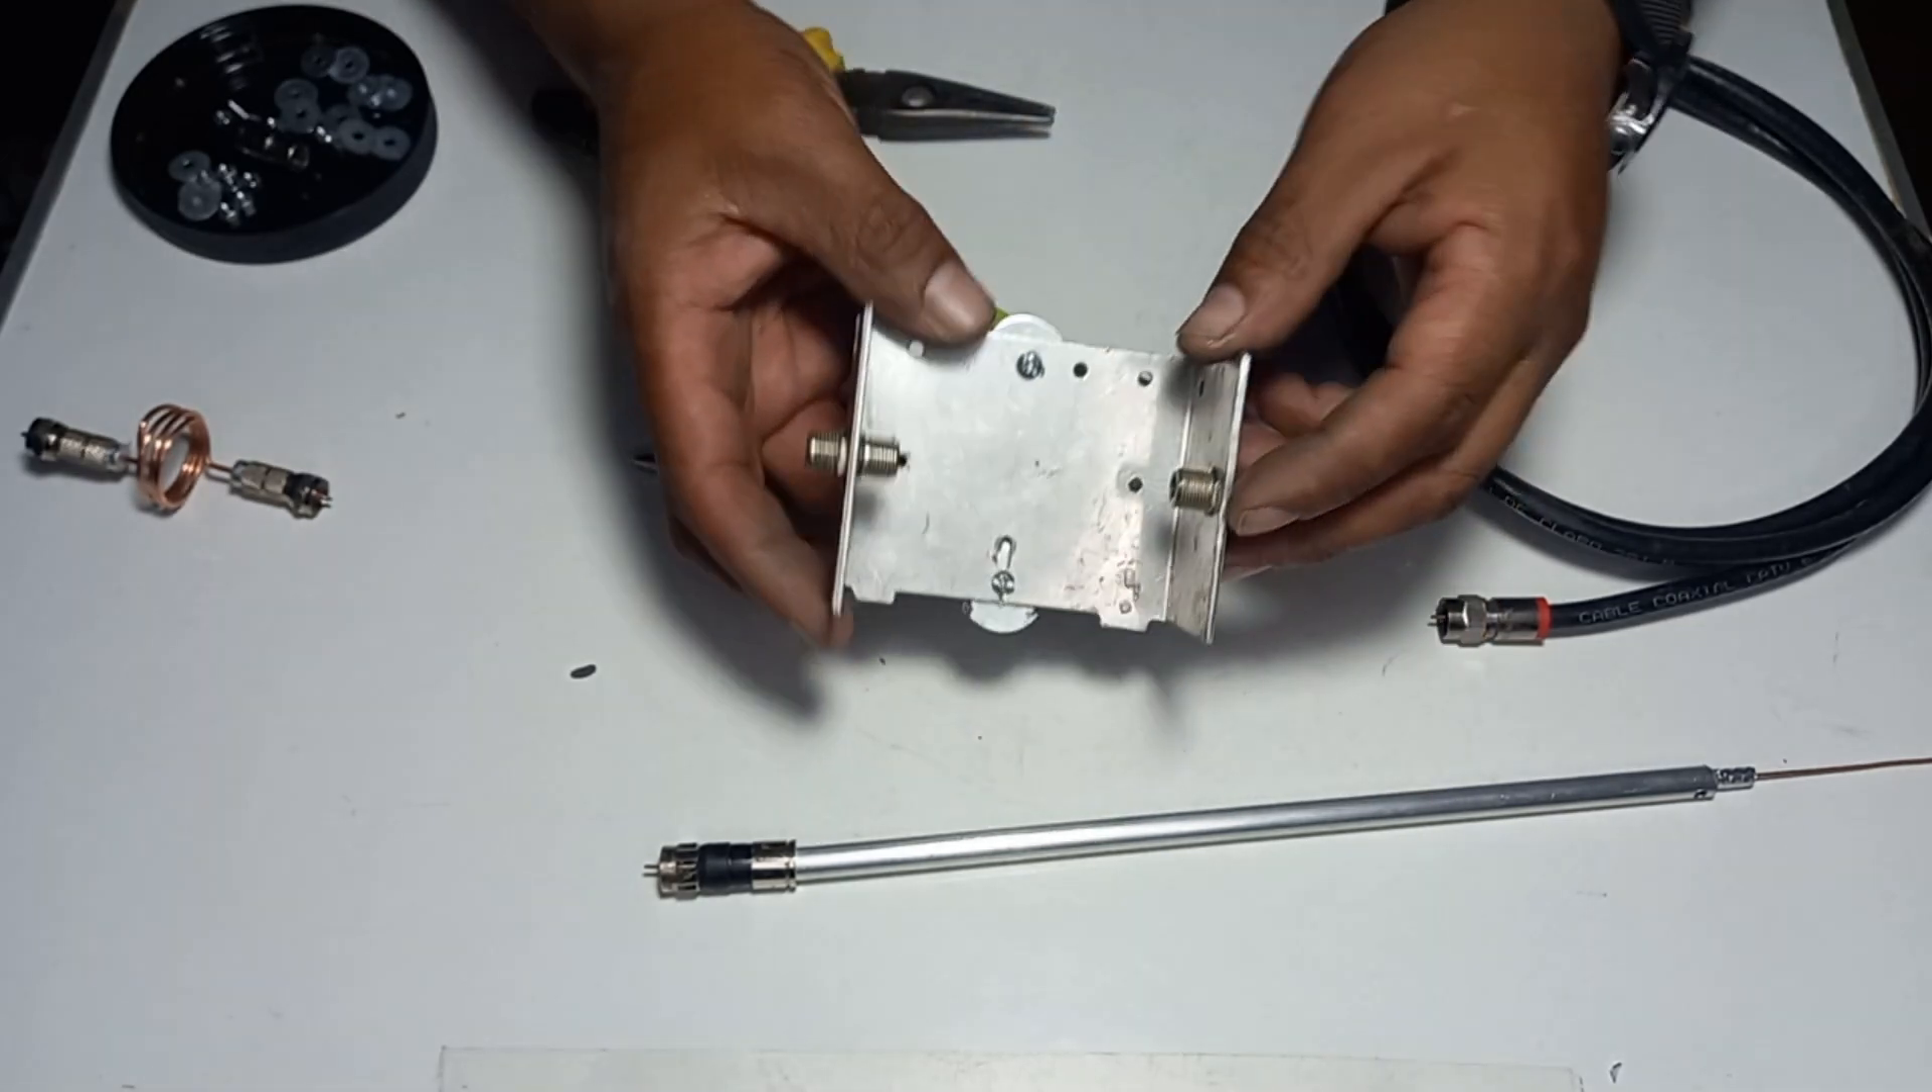Como pueden apreciar nosotros hemos colocado dos conectores a cada extremo de aquí de nuestro soporte.